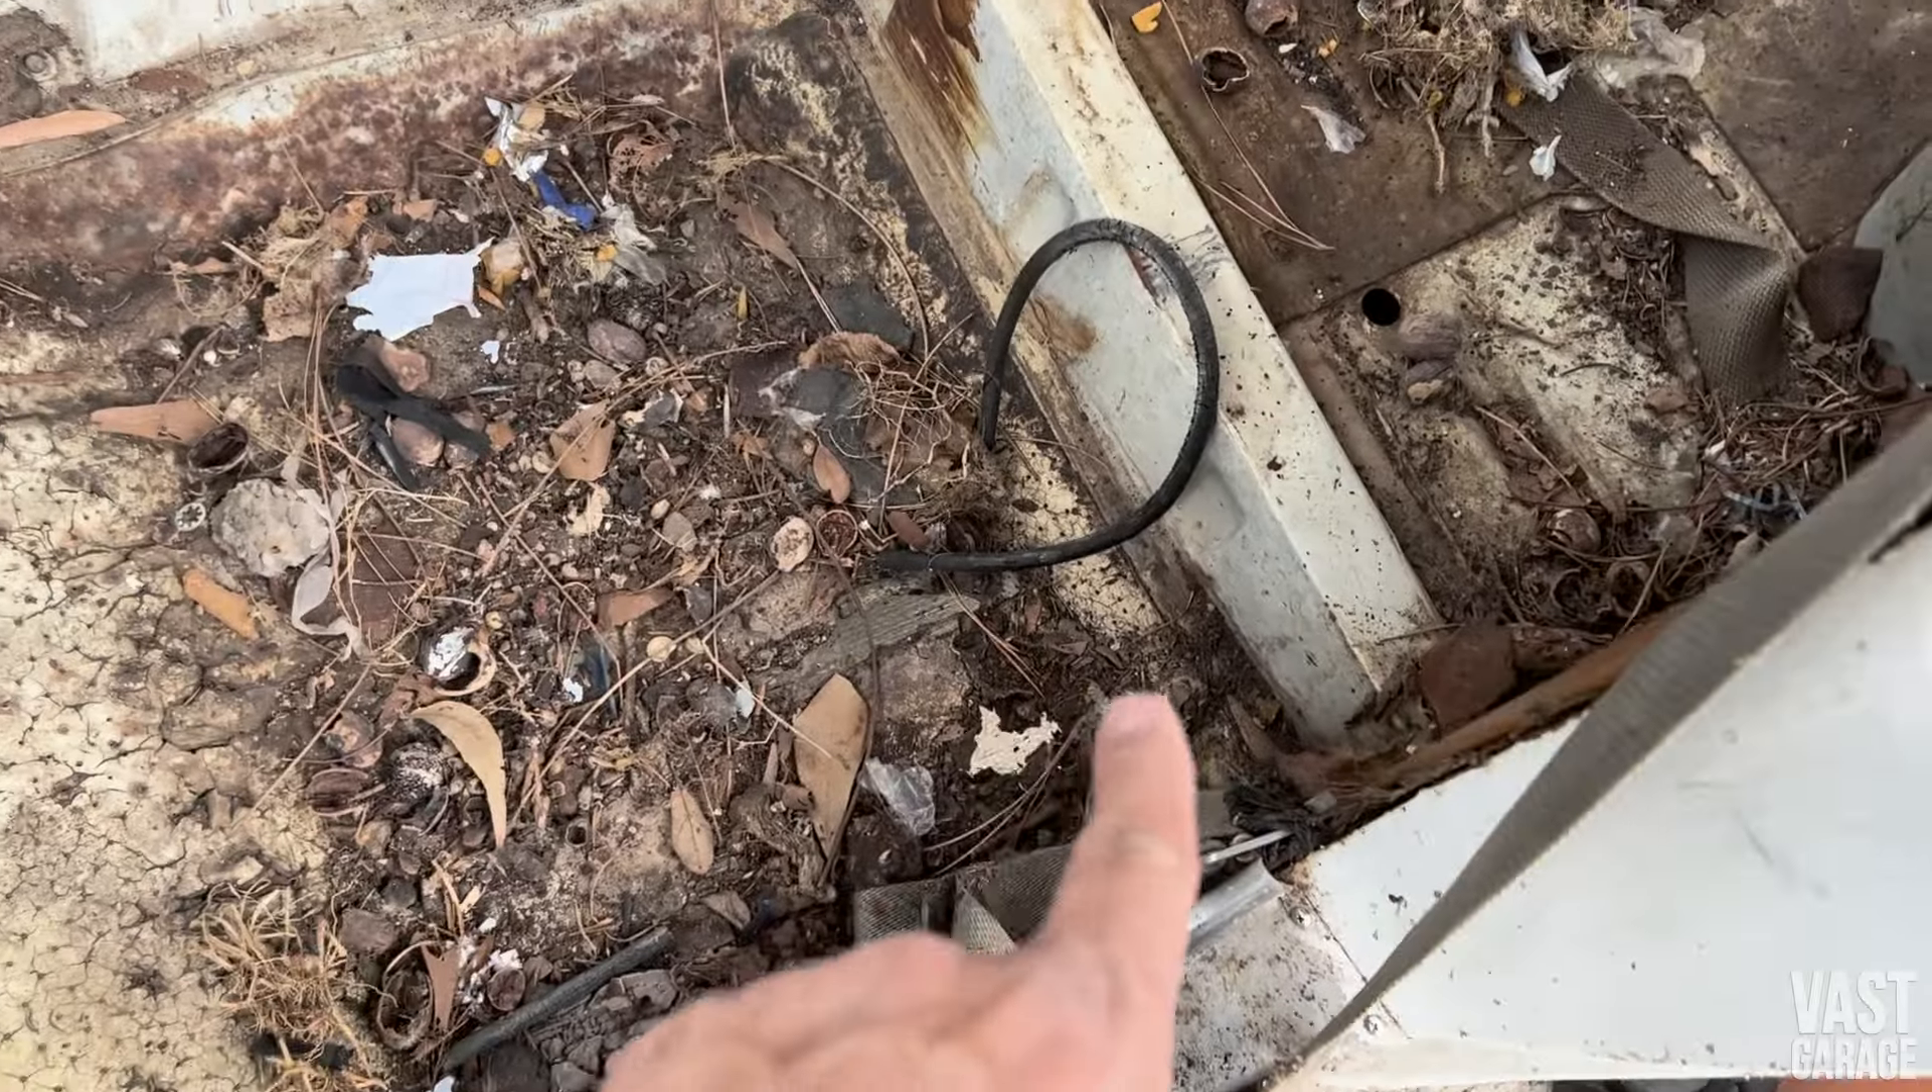I got this other seat out. So, now you can kind of see how much stuff there's left.